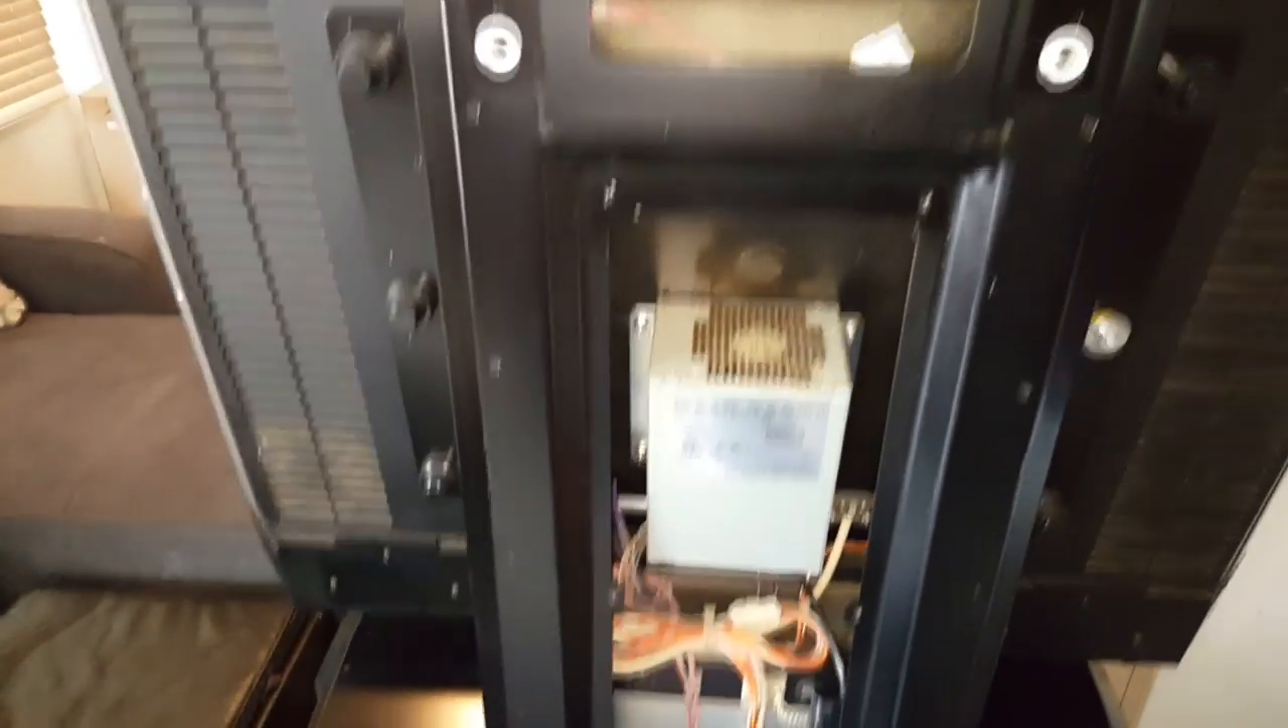We got the back panel off and as you can see it exposes some of the insides.